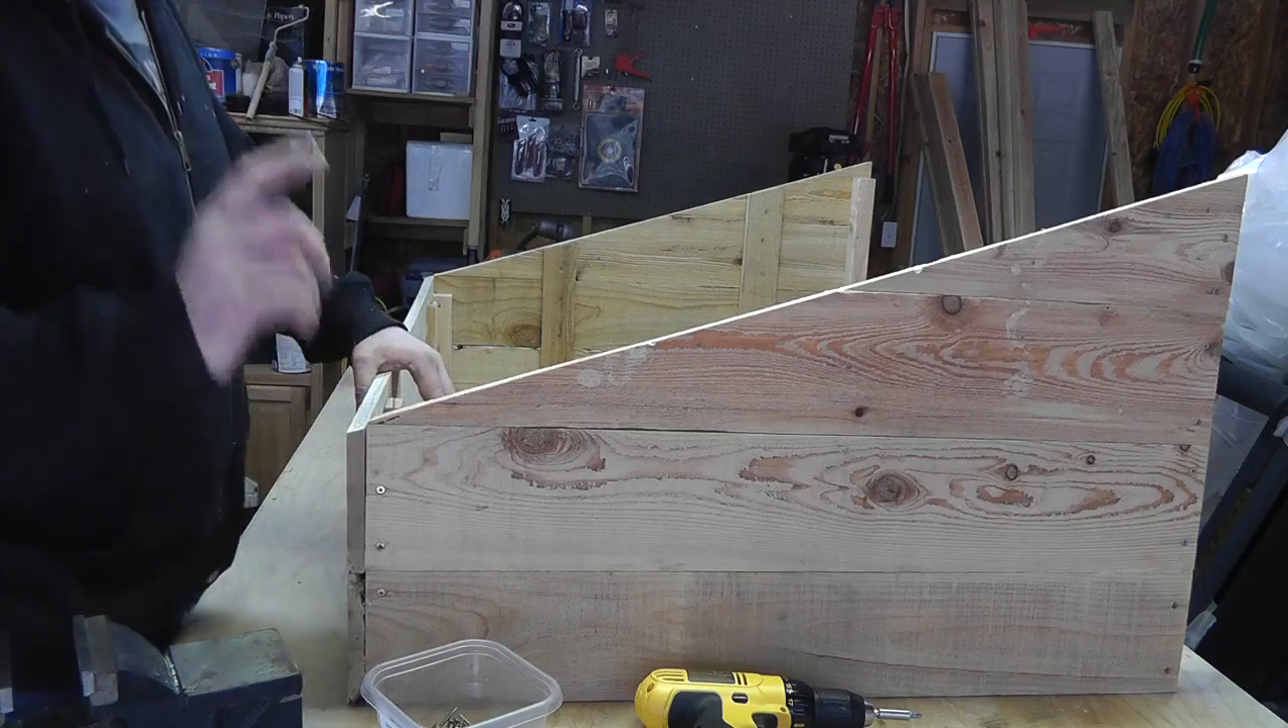I got the front piece on.